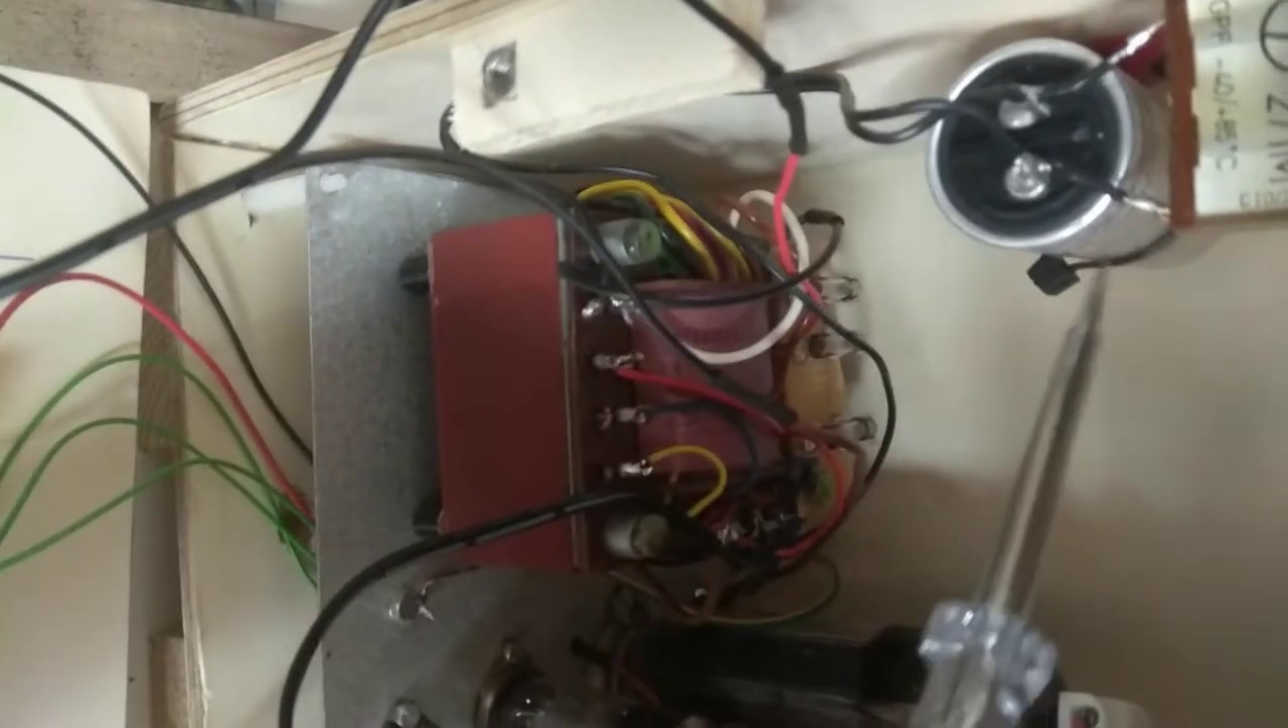Um, I've got my capacitor for the filament installed up here.